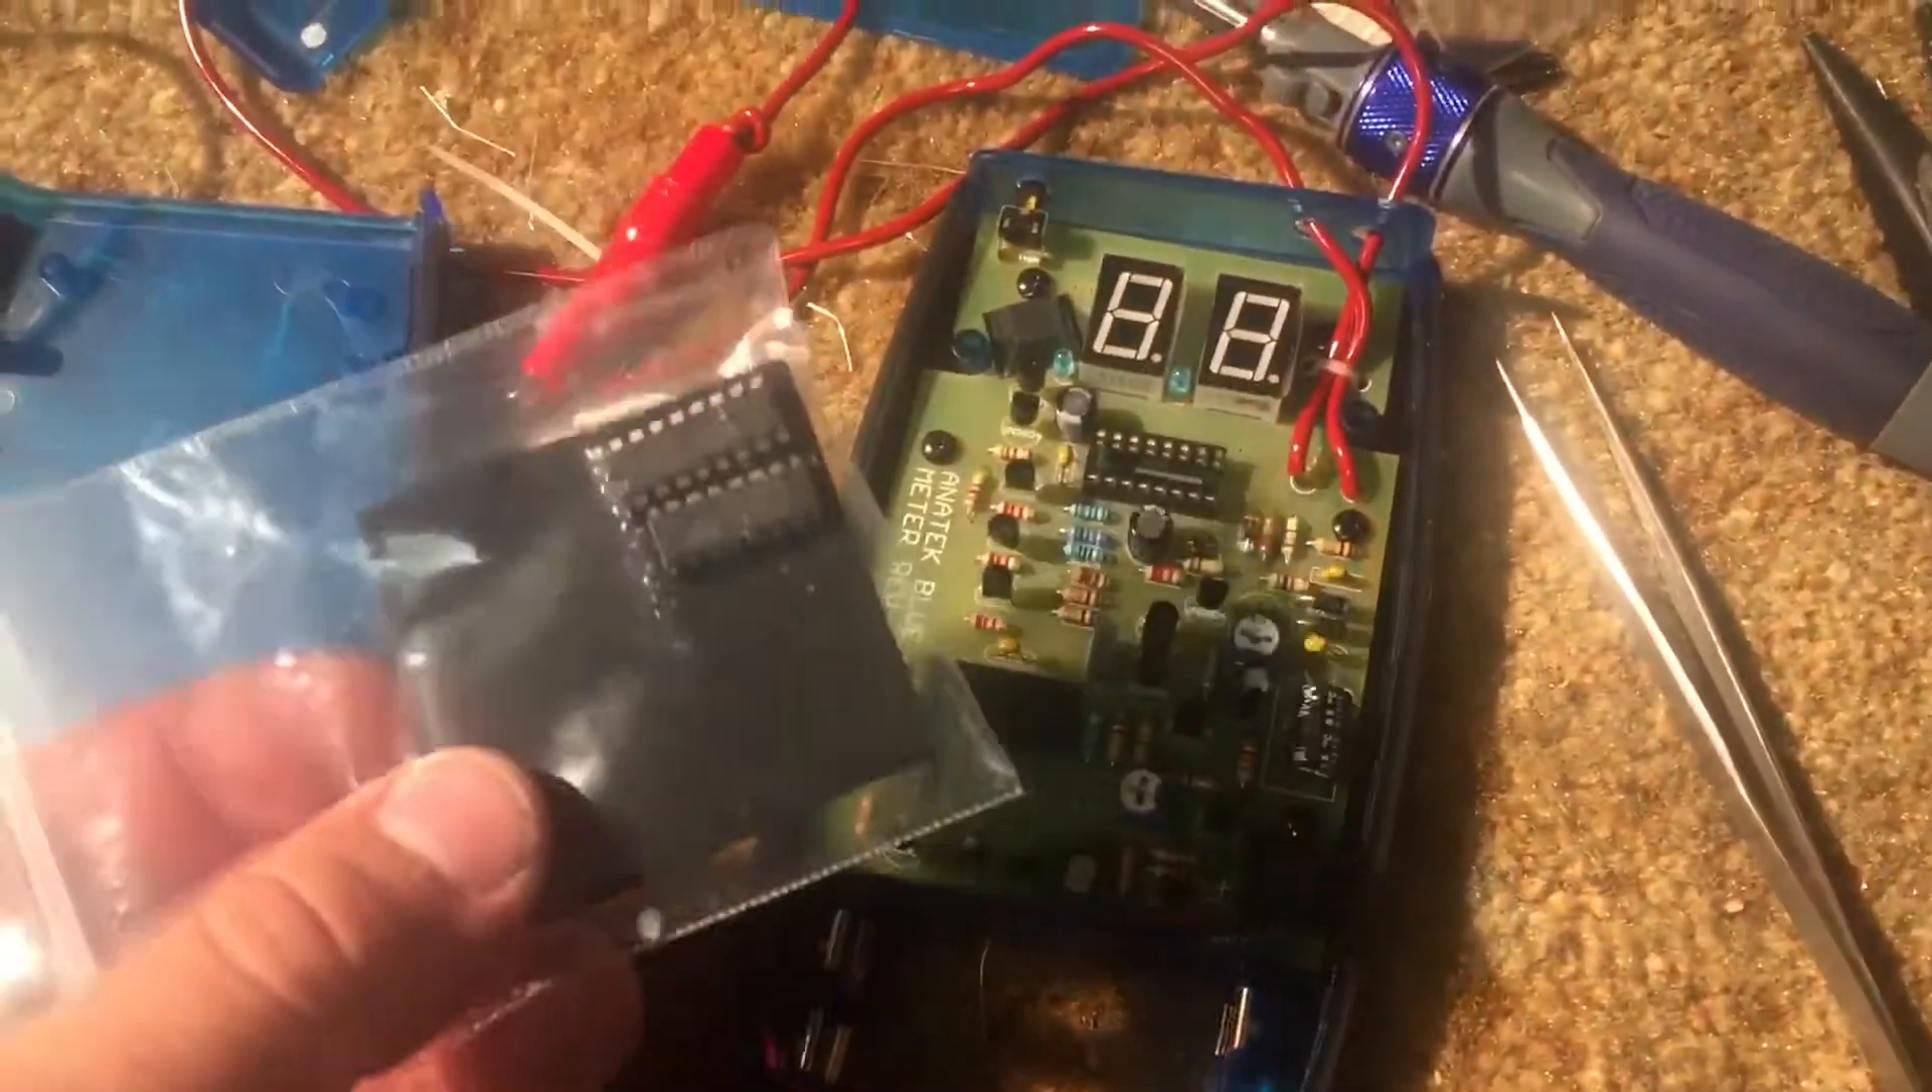I've just realized as i started recording that i never installed the two ic's and you'll see the slots are empty so i'm gonna do that next.